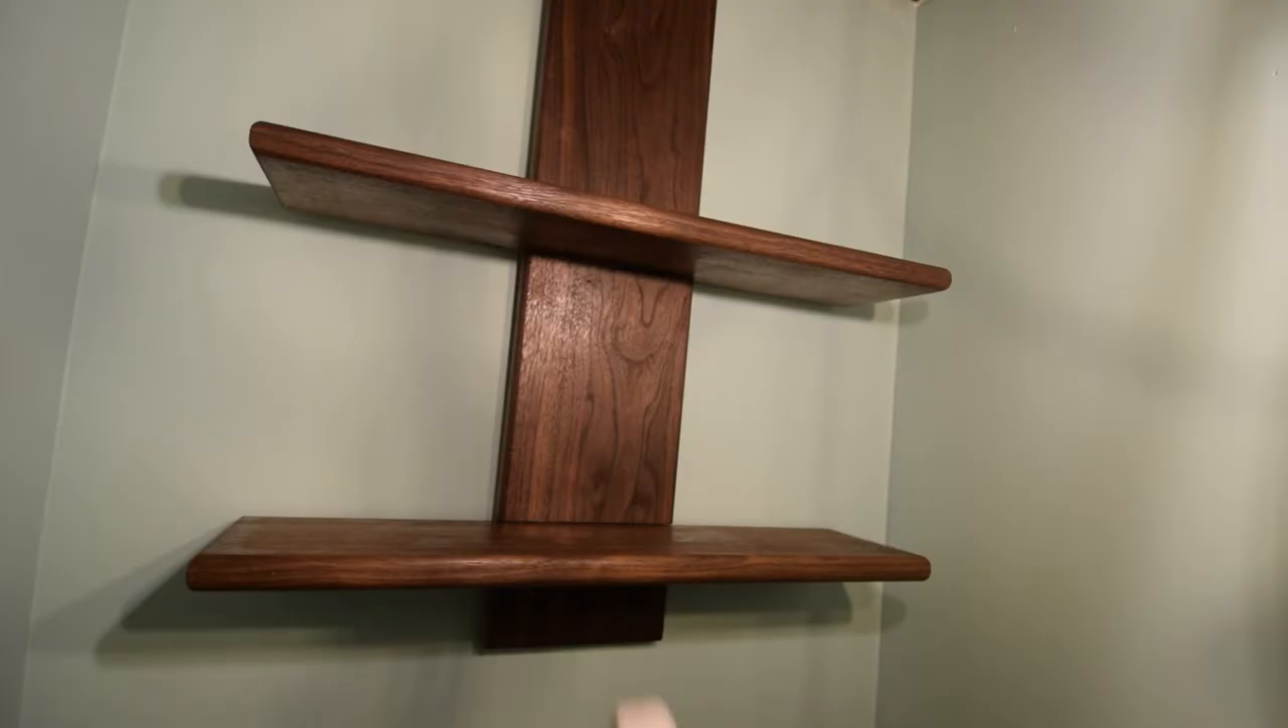The shelves were installed in the cloffice, it was just time to decorate.